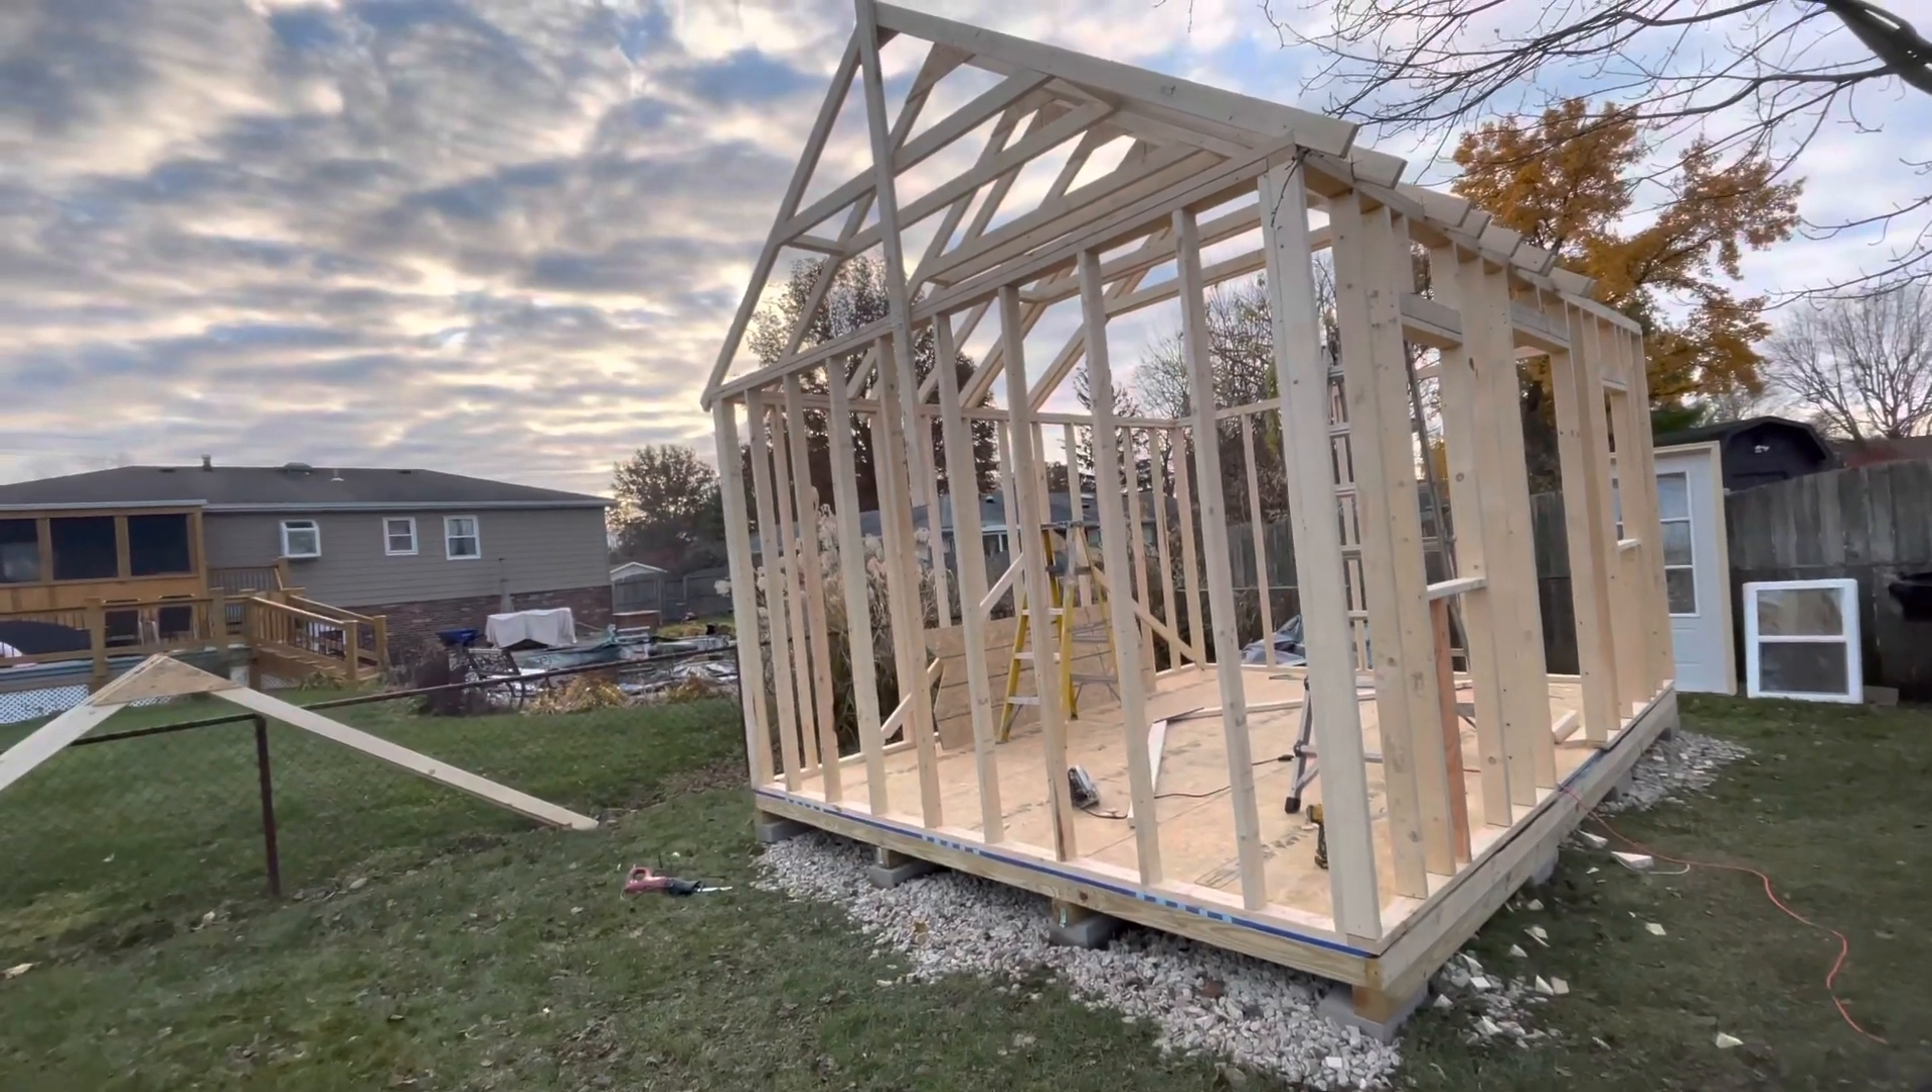Thus far we have all of the skeleton finished with the exception of a handful of rafters handful of rafters that I'd still need to complete and then install.